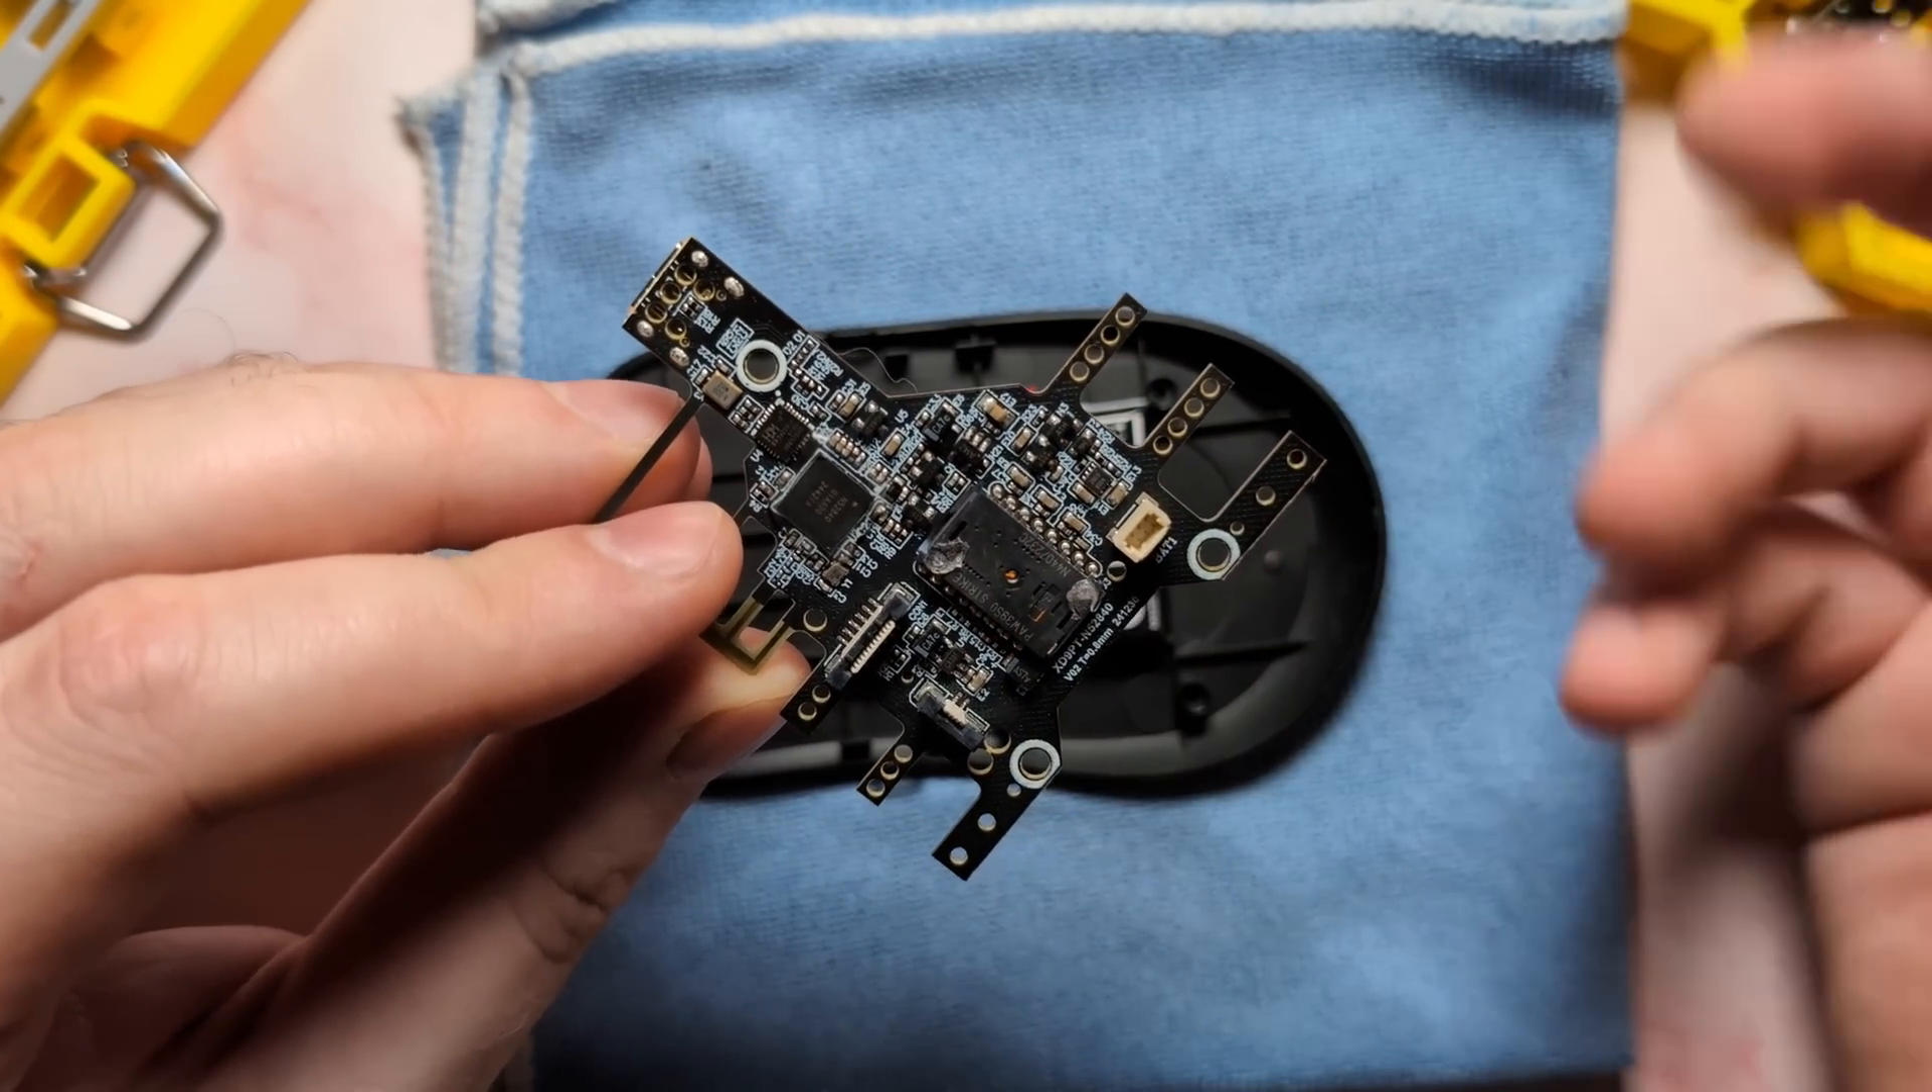And there is the main board off in one piece.